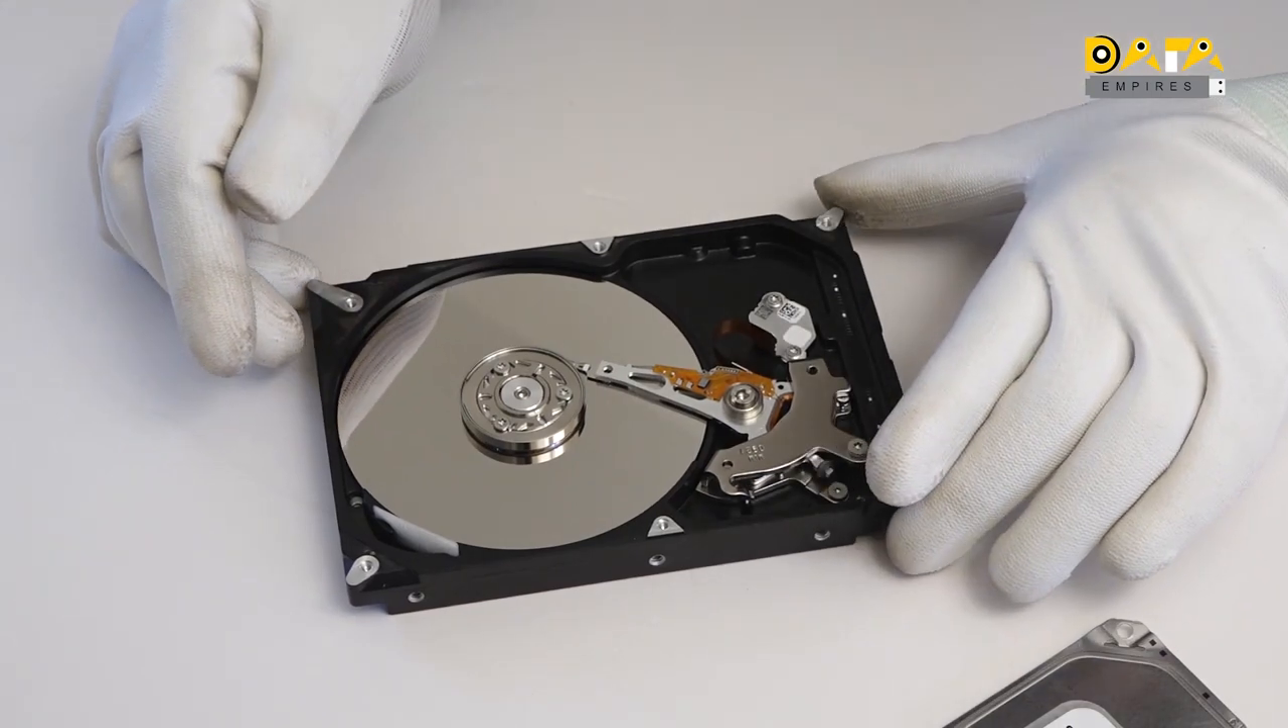After opening the top cover, we can see the internal mechanical structure of the hard disk.